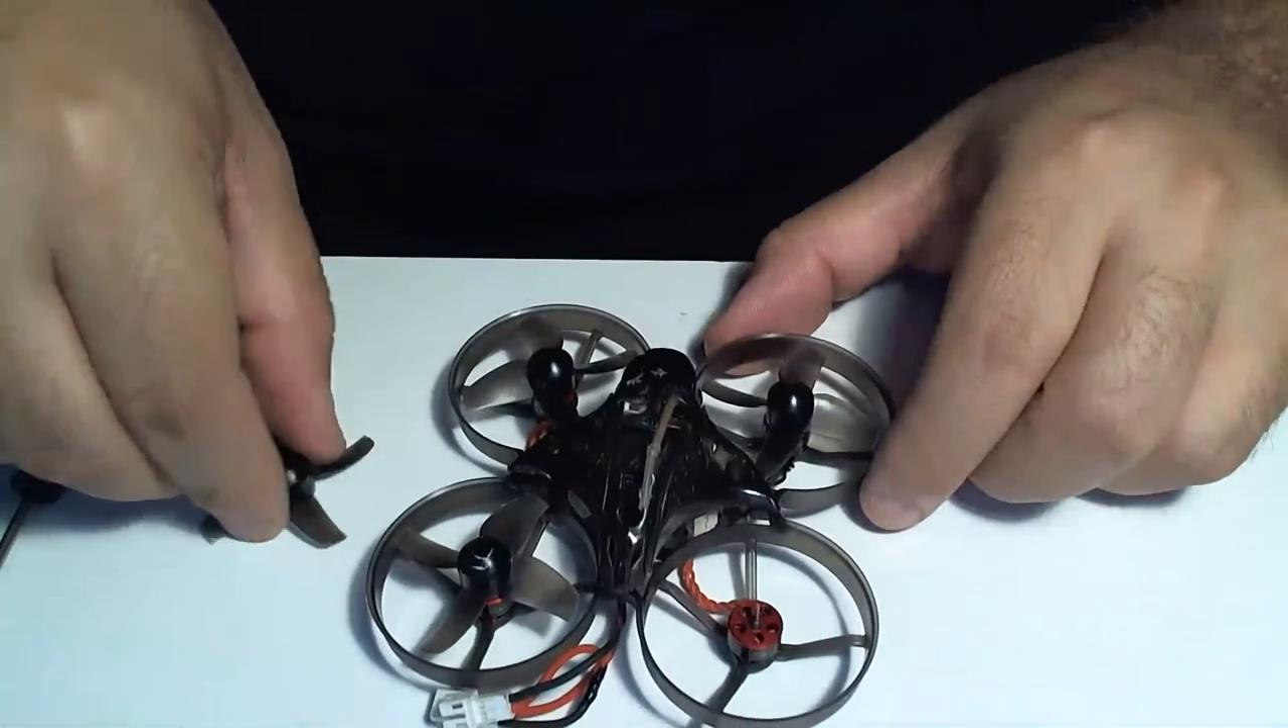One more propeller to go on there.